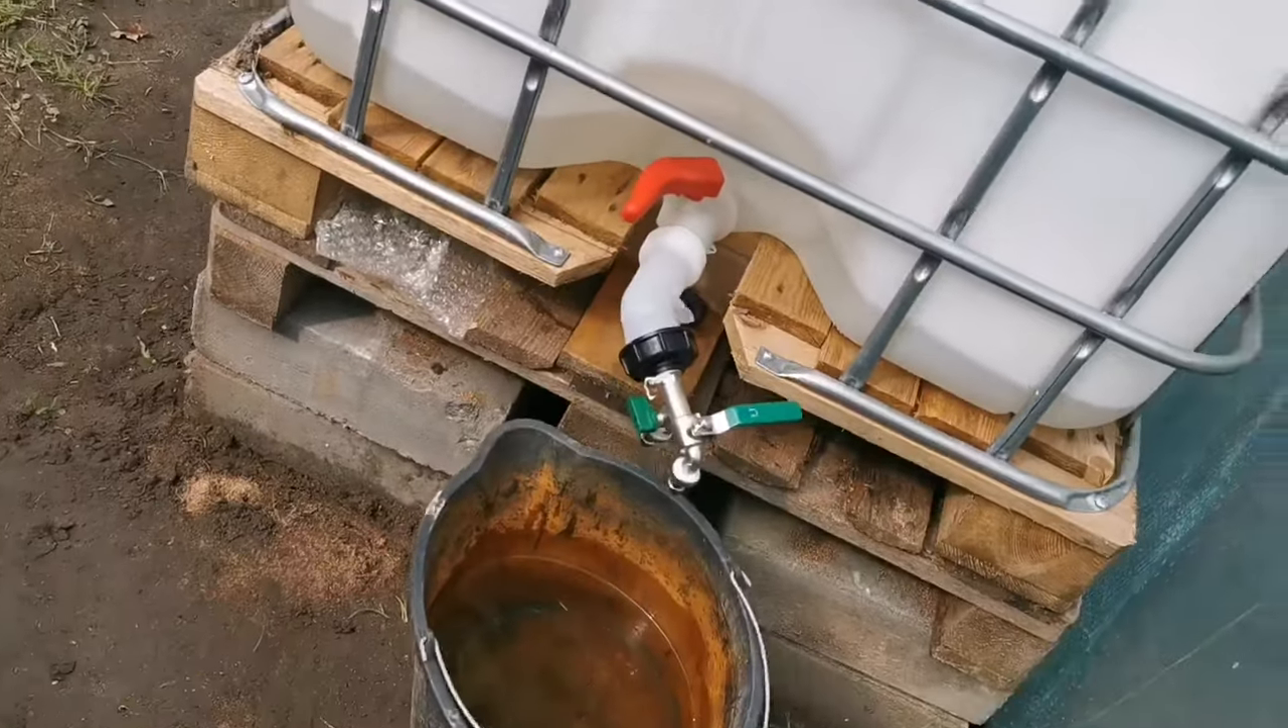O, tu już jest woda. Także o, kranik zamontowany.